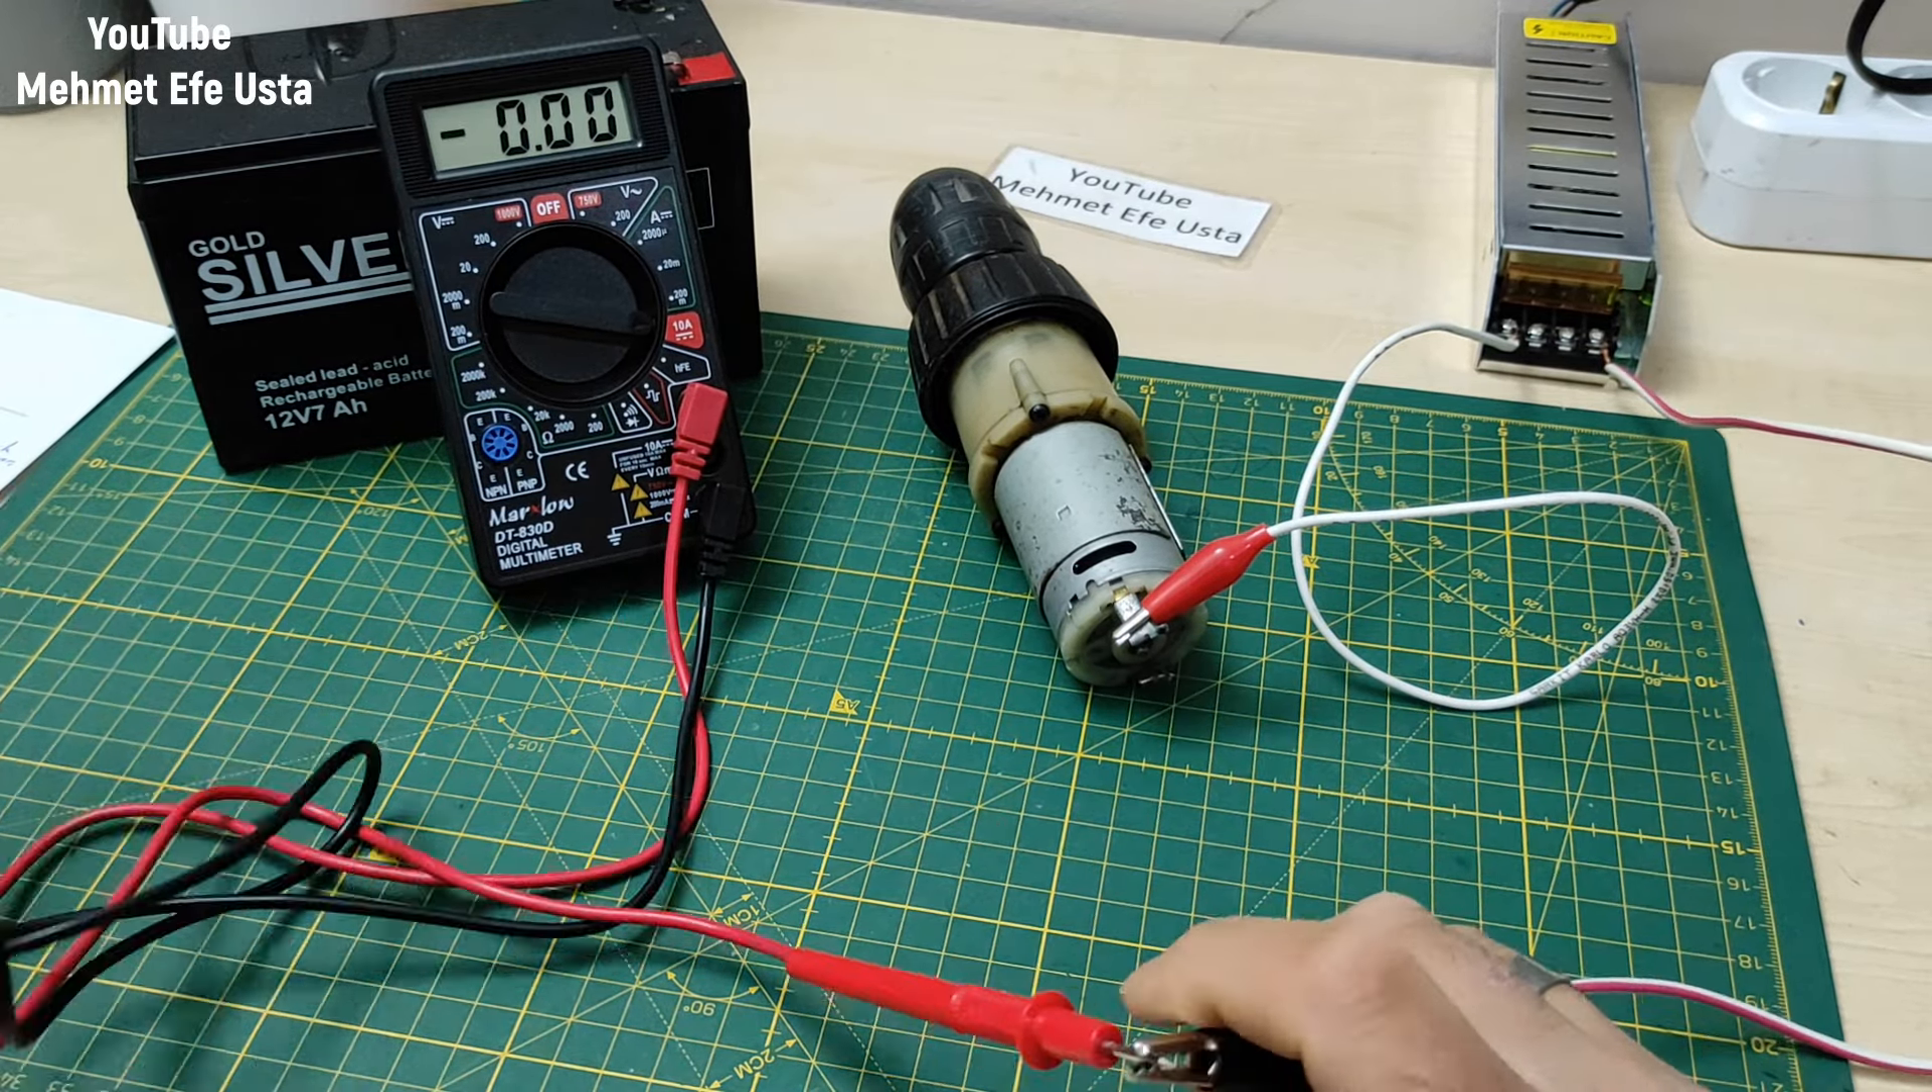Bakın kırmızı kablom matkabıma direkt bağlandı.